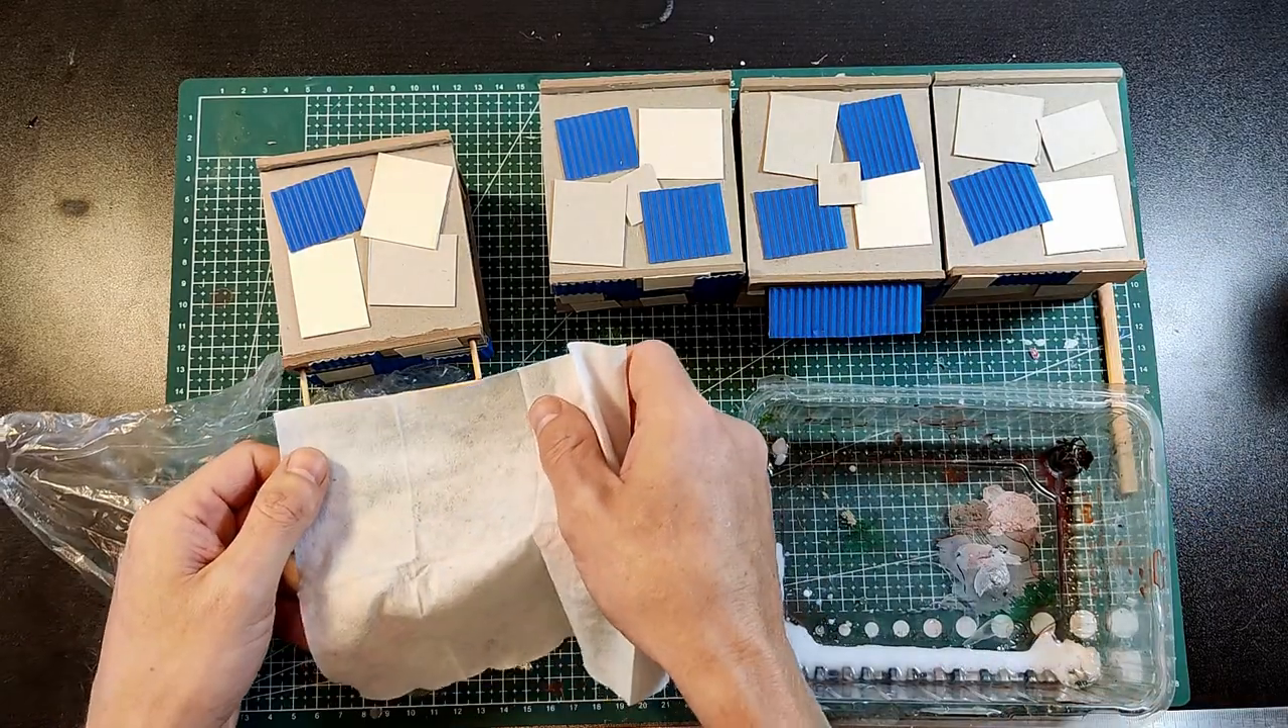Off camera I've actually glued the roofs onto each of the buildings.